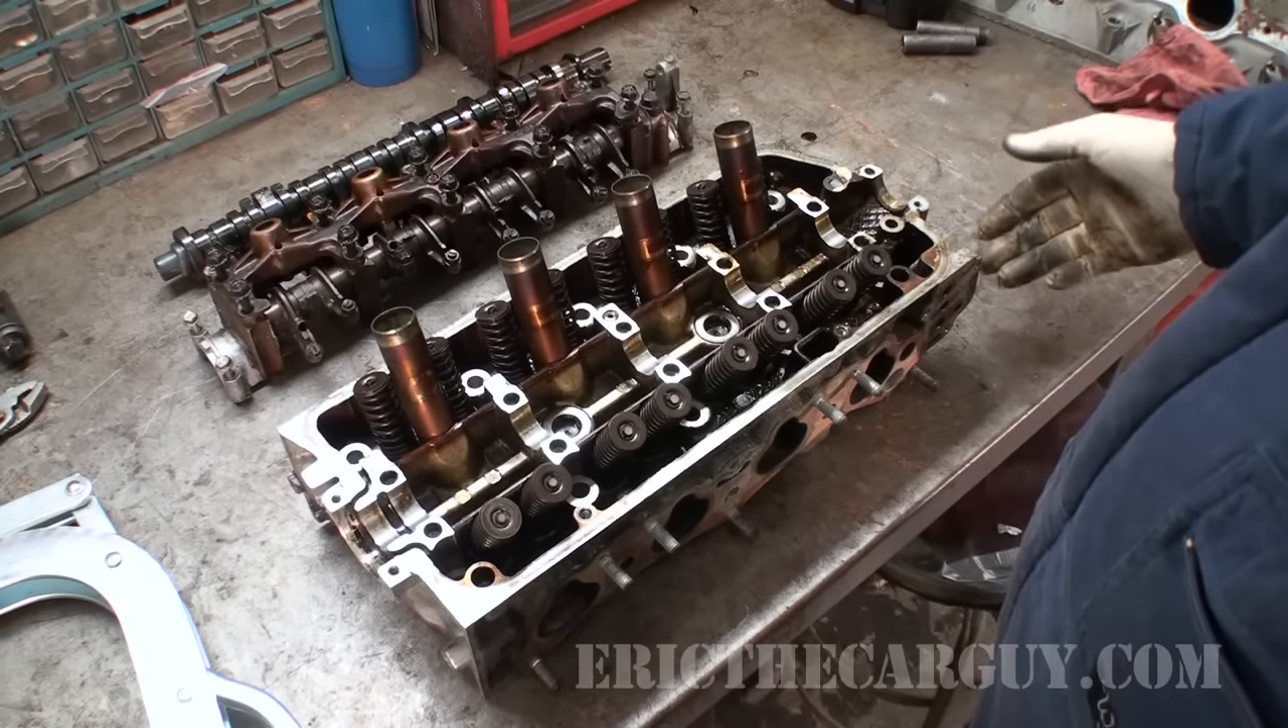Okay as you can see I have removed the camshaft and camshaft retainer from this old Honda cylinder head so we can gain access to the valves themselves.